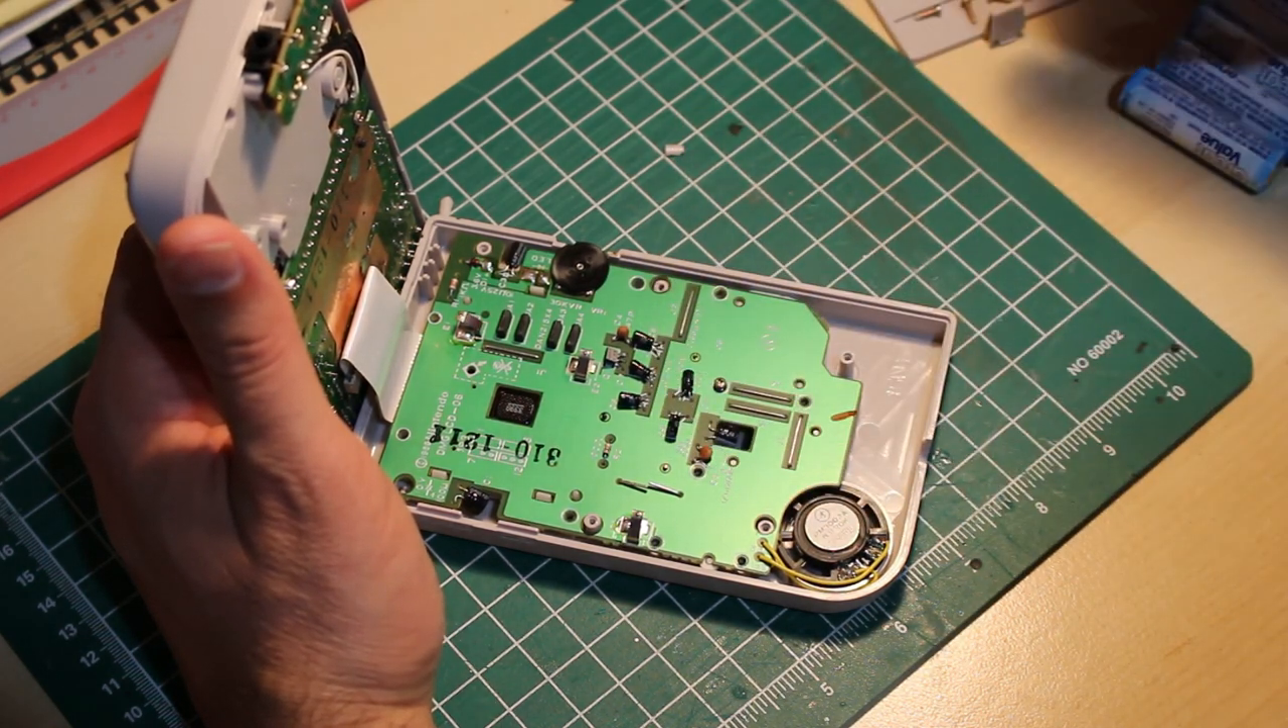Então a placa aqui está no lugar agora eu tenho que prender novamente os 10 parafusos.